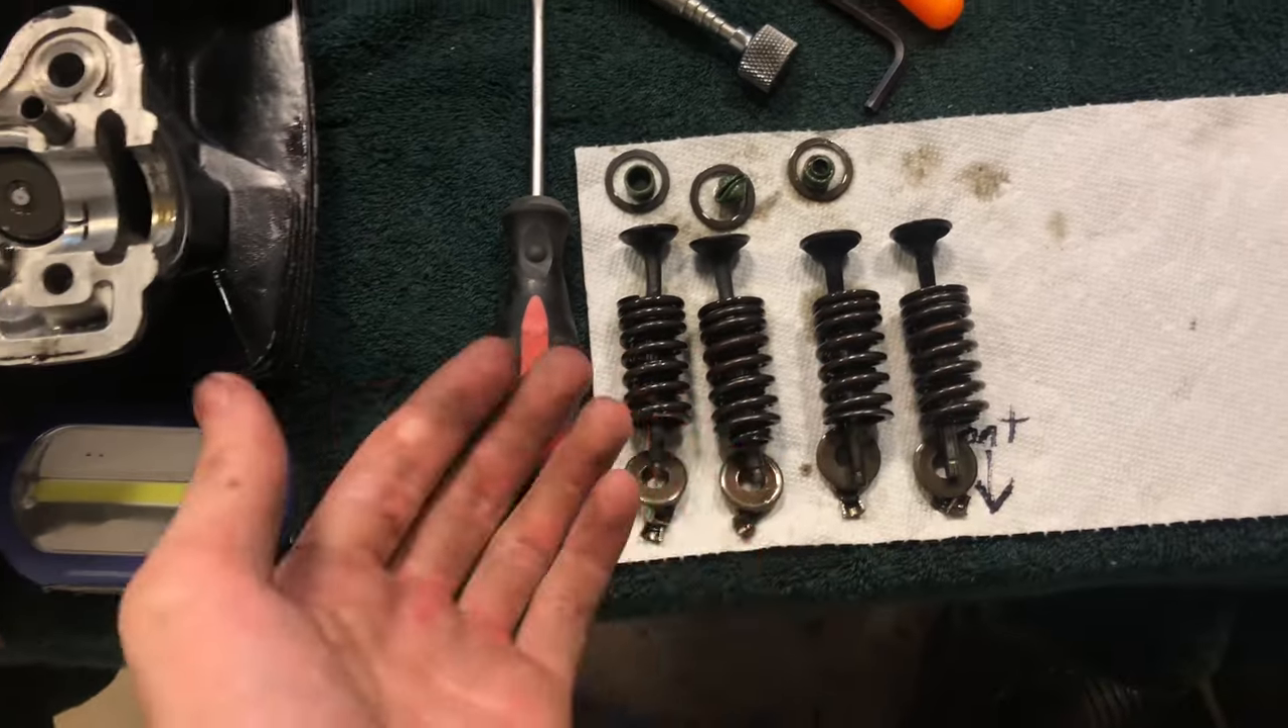So I already got four of the valves out and I'm labeling them as I take them out.